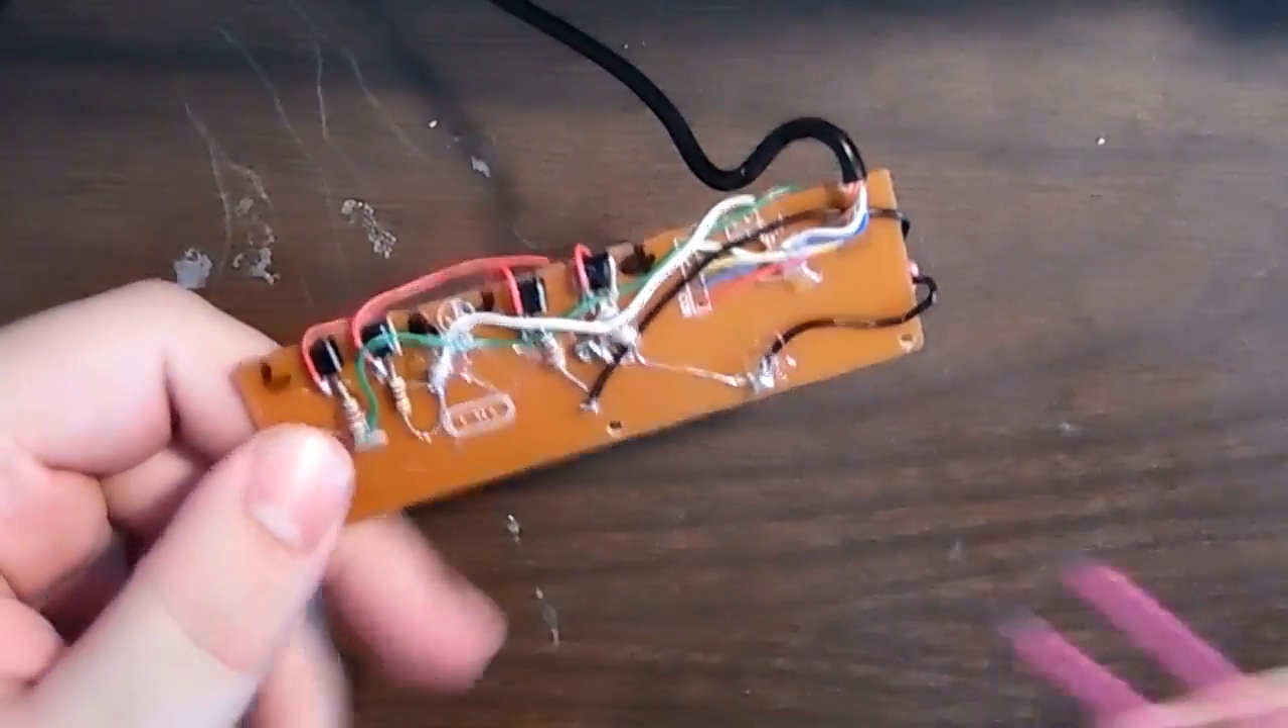Okay, so I got all the transistors soldered up.